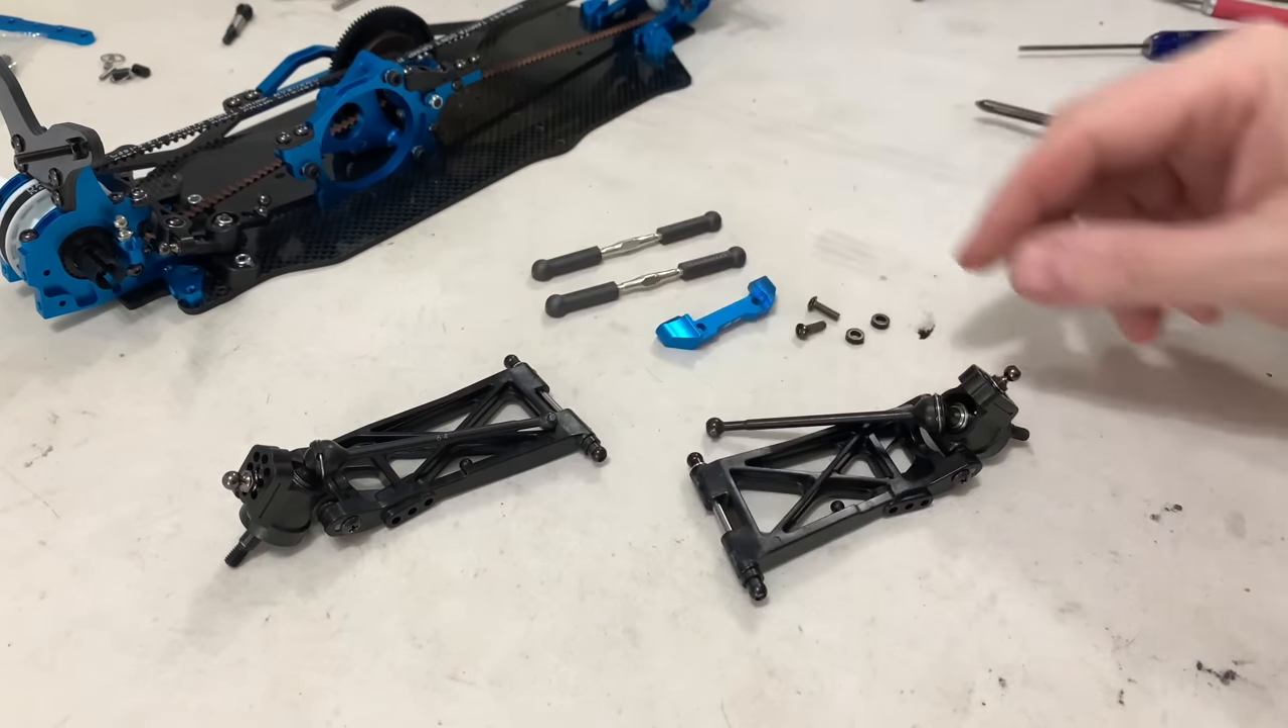Right, that's stage 17 finished which is basically building the rear arms up.